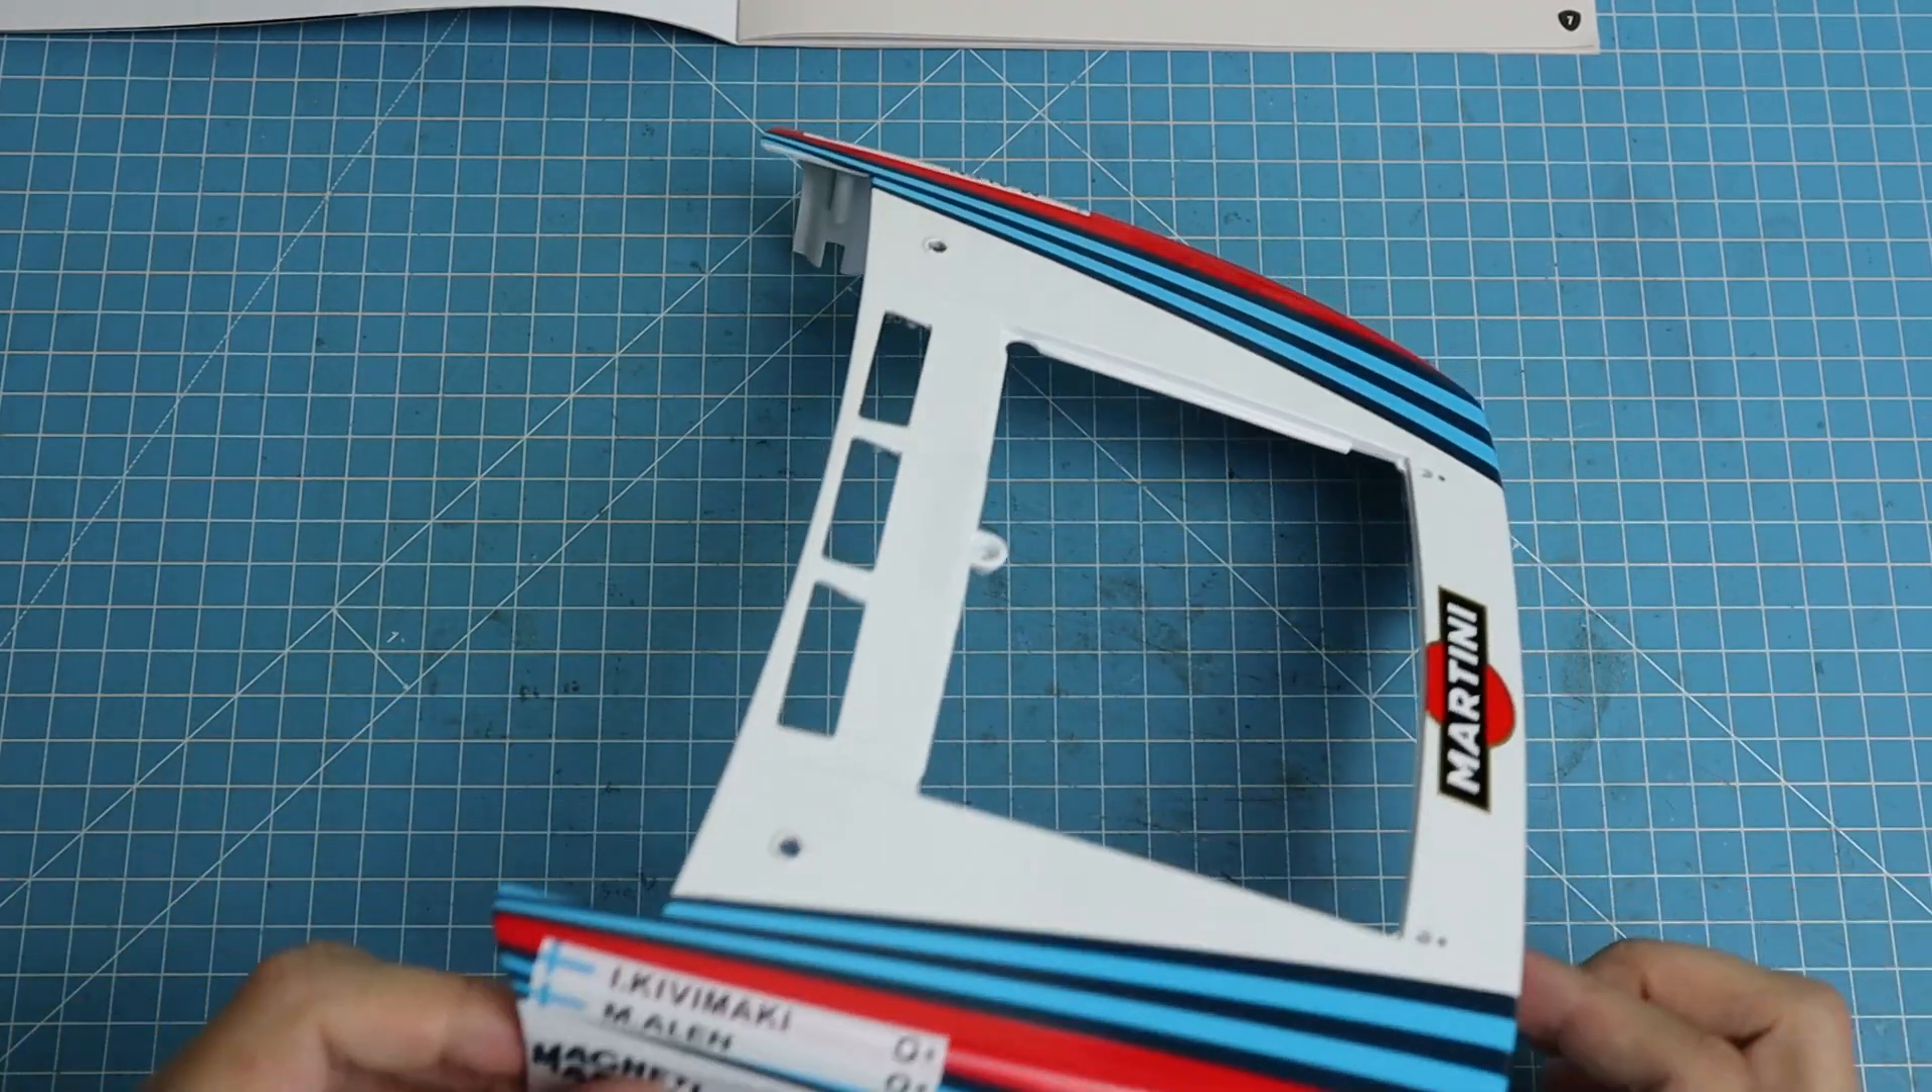Le martini il est bien posé franchement top rien à dire sur le décalcomanie.